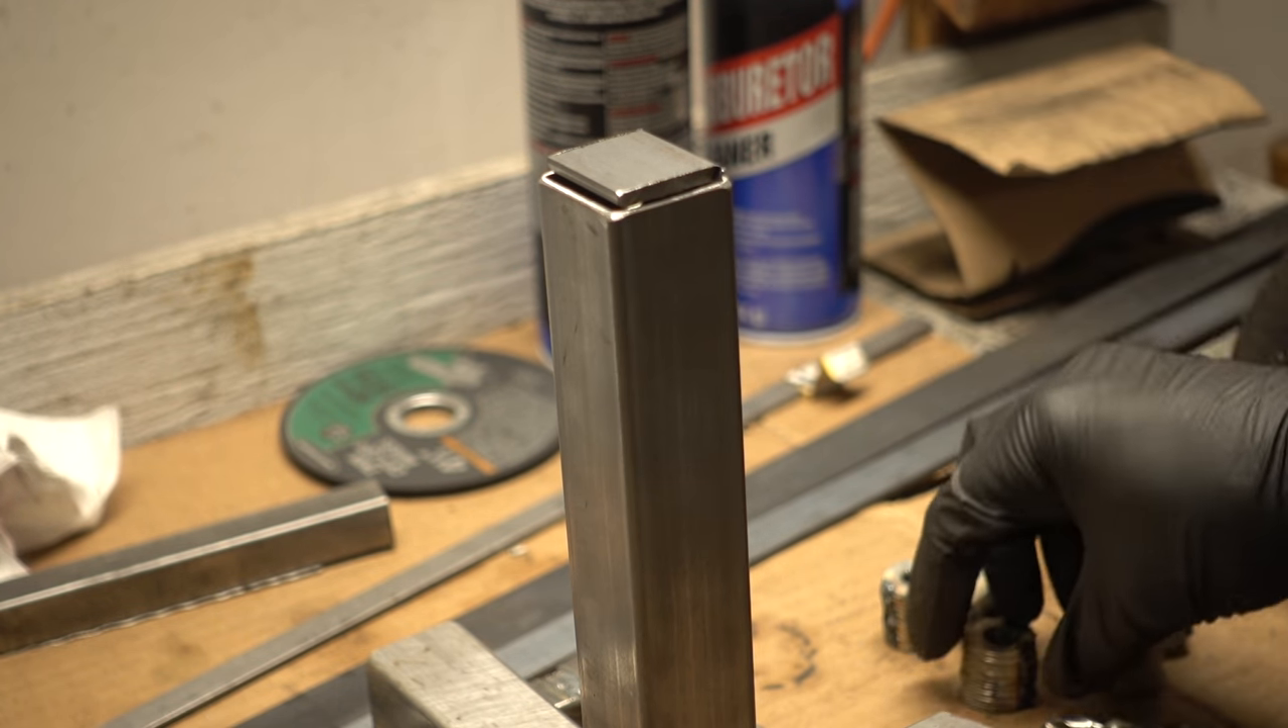So now we've got all these tabs to block off the ends of the tubes but we still have to drill the through hole and install the spacer before we can do that.